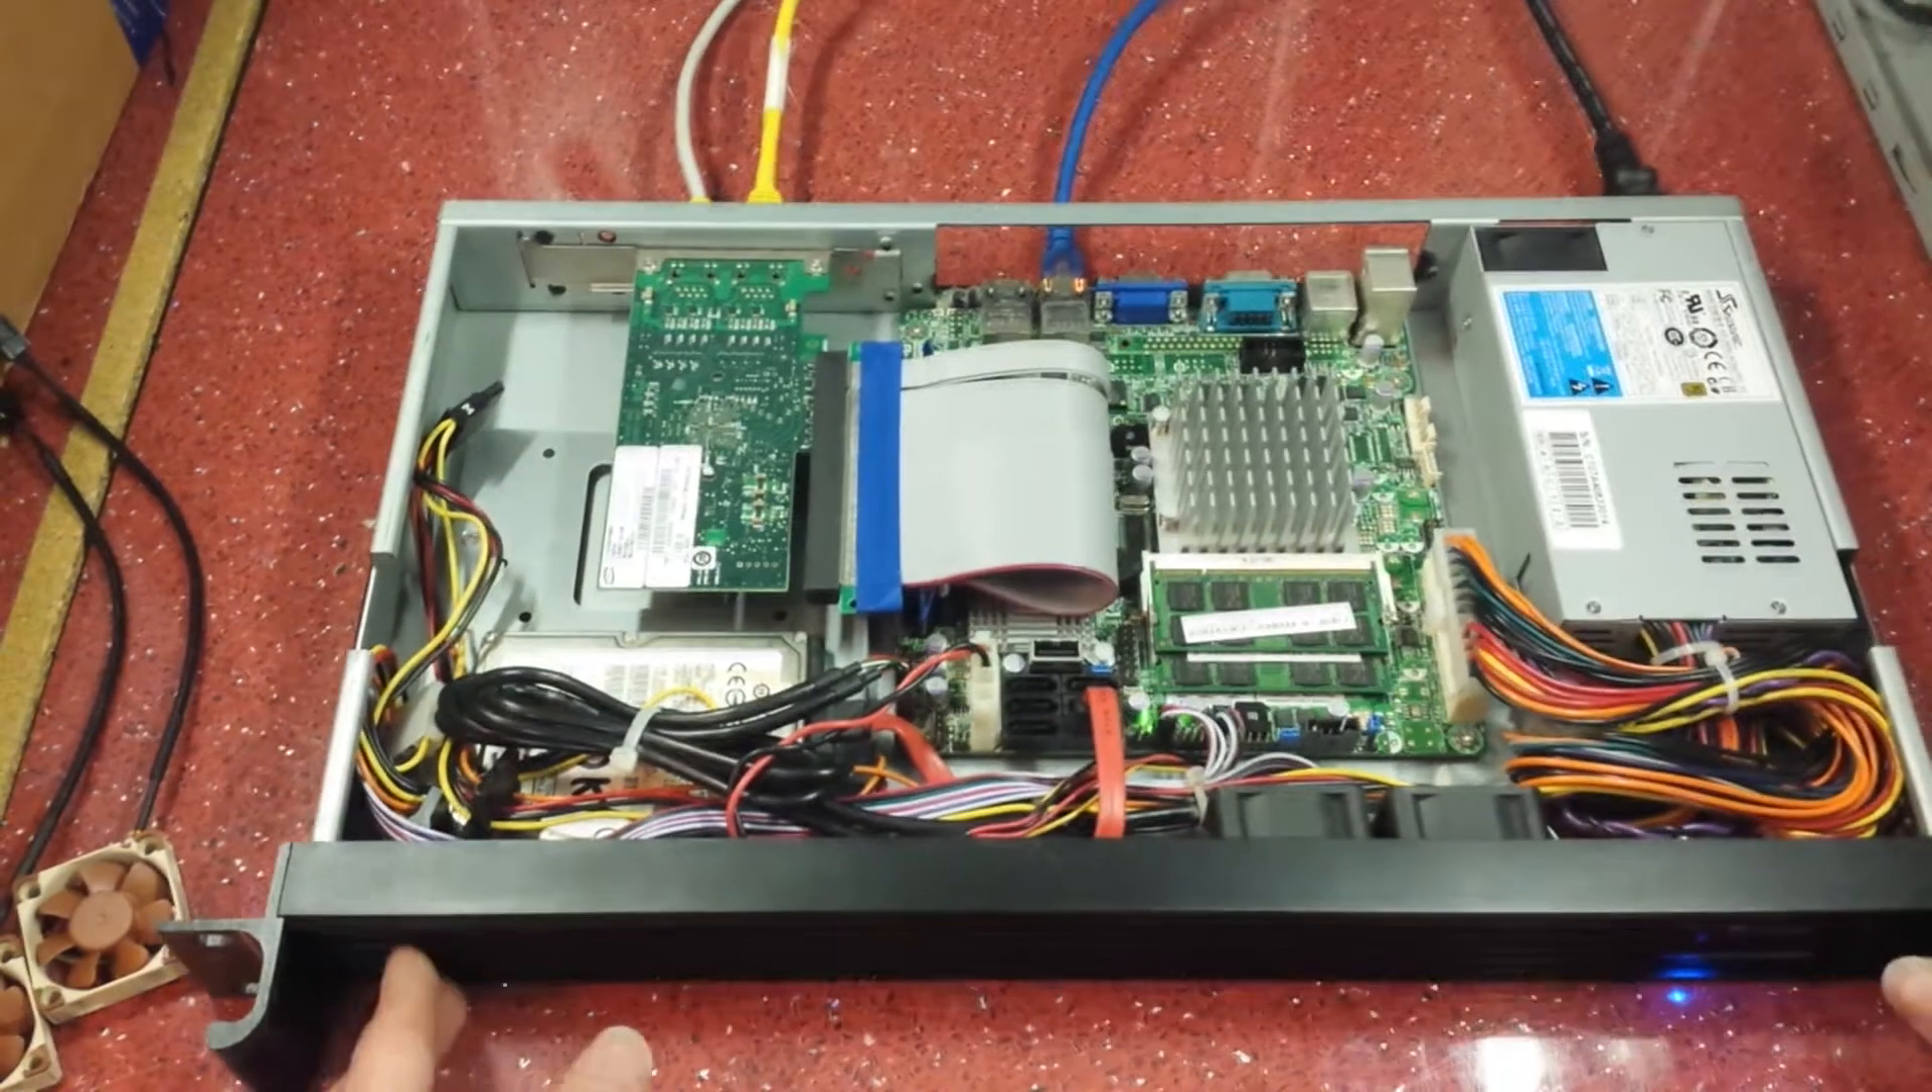So there's the top lid off and now you can see the guts of the system.